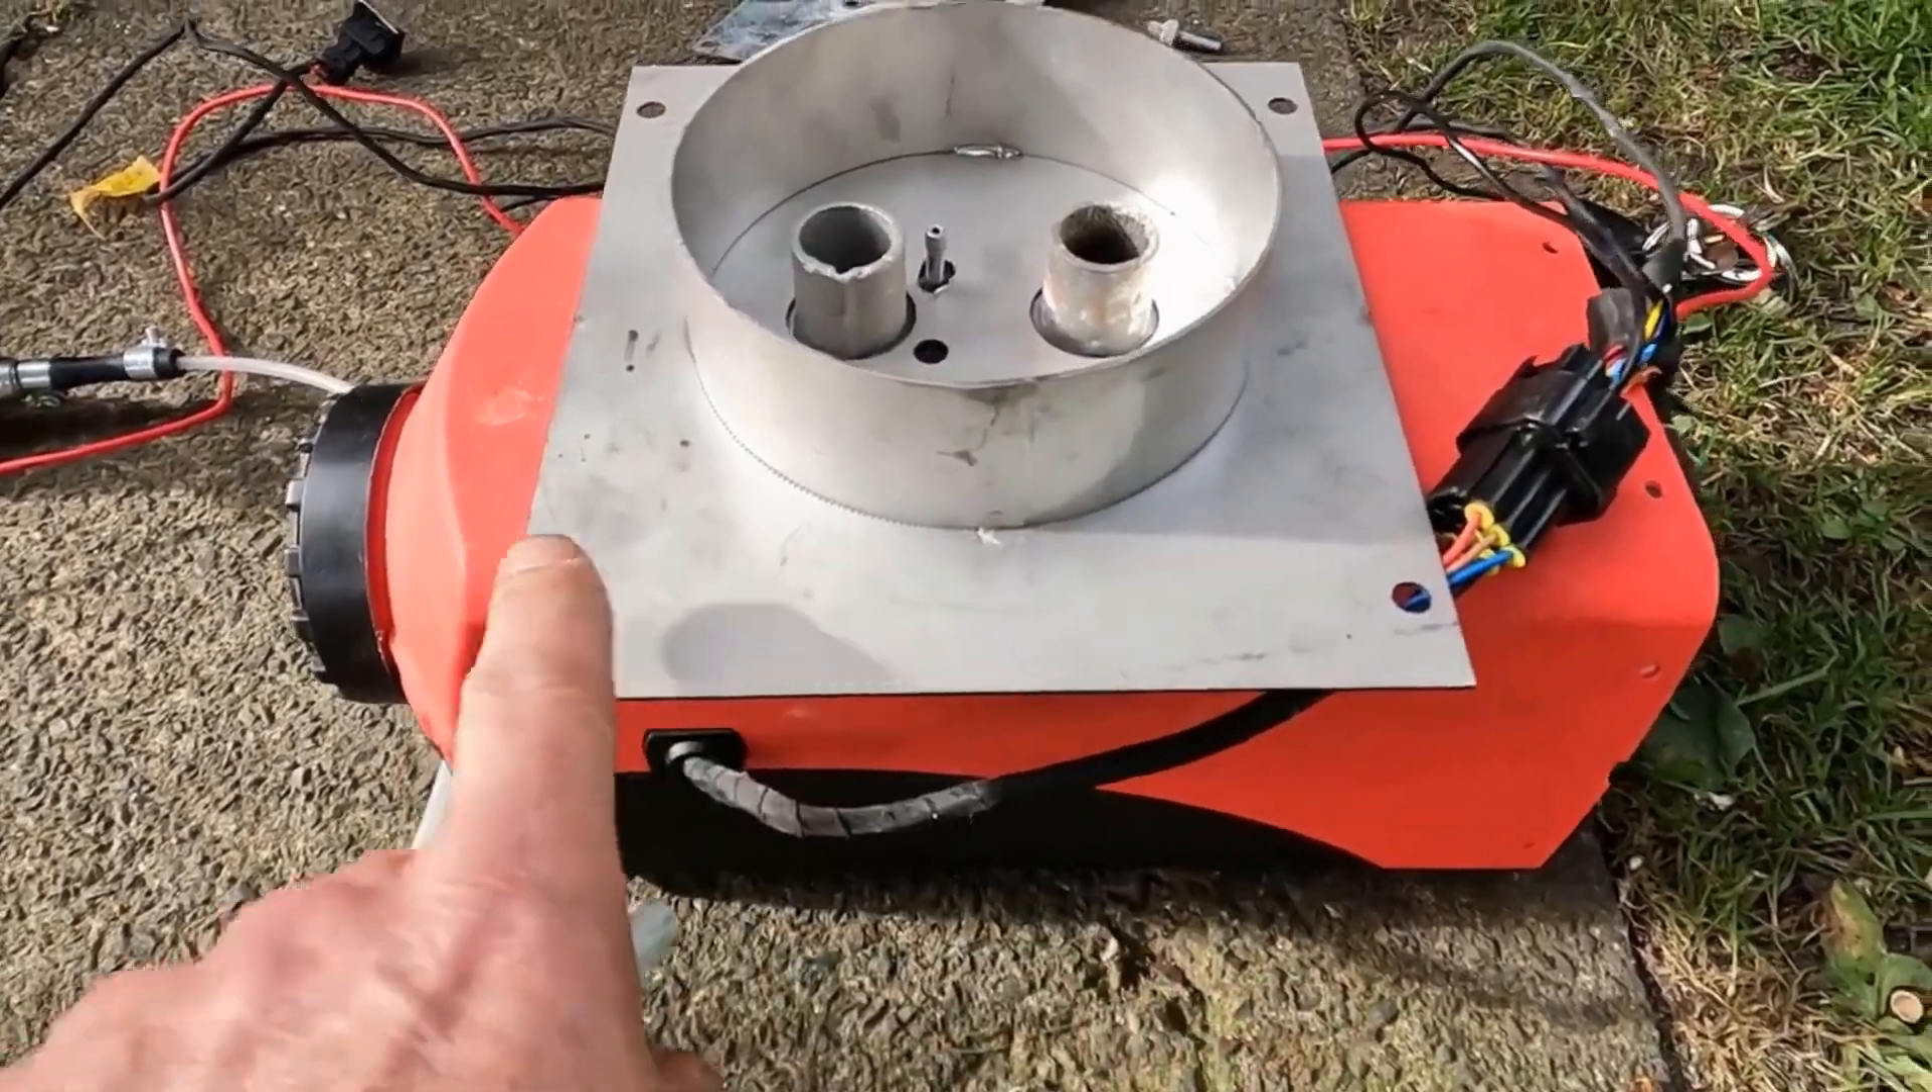Now then folks, back at it, I've drilled the plate, erm, it now fits, so, that's the circle you're going to cut out, of your floor, this is what you're going to attach it, to your floor inside with.